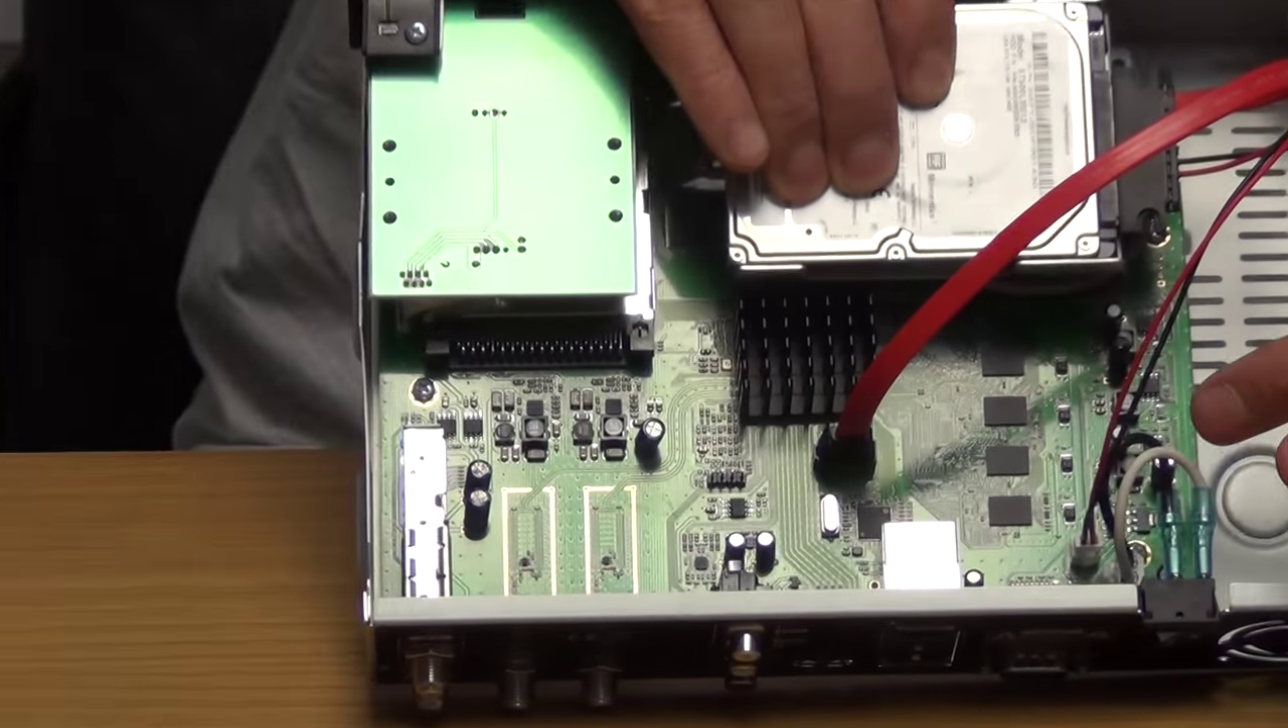Now what we'd have is the hard drive added into the box.